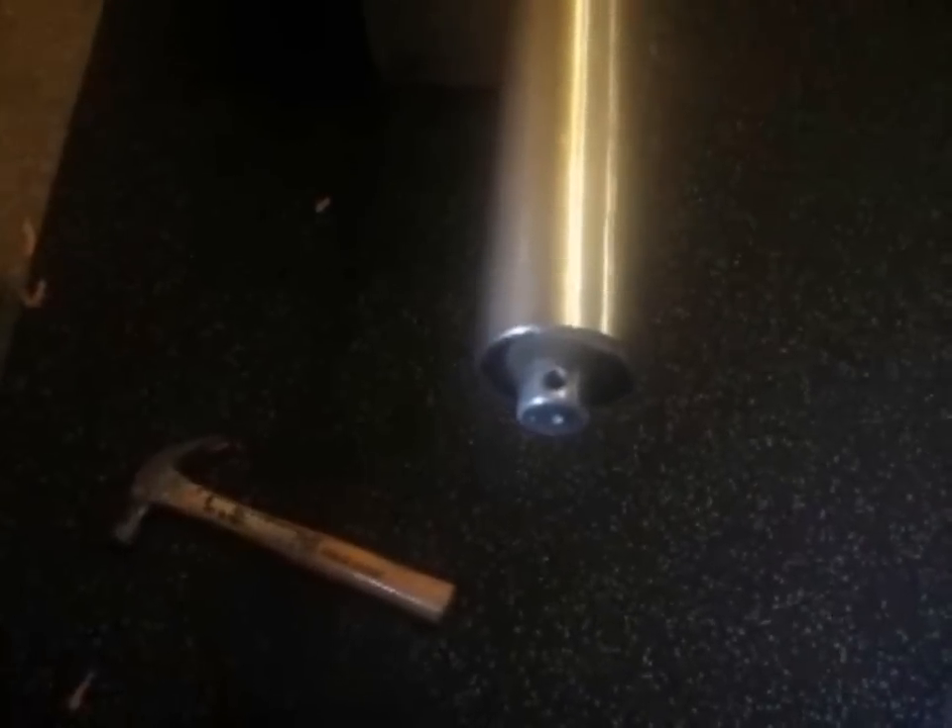That's the end of the barbell without the cap on it.